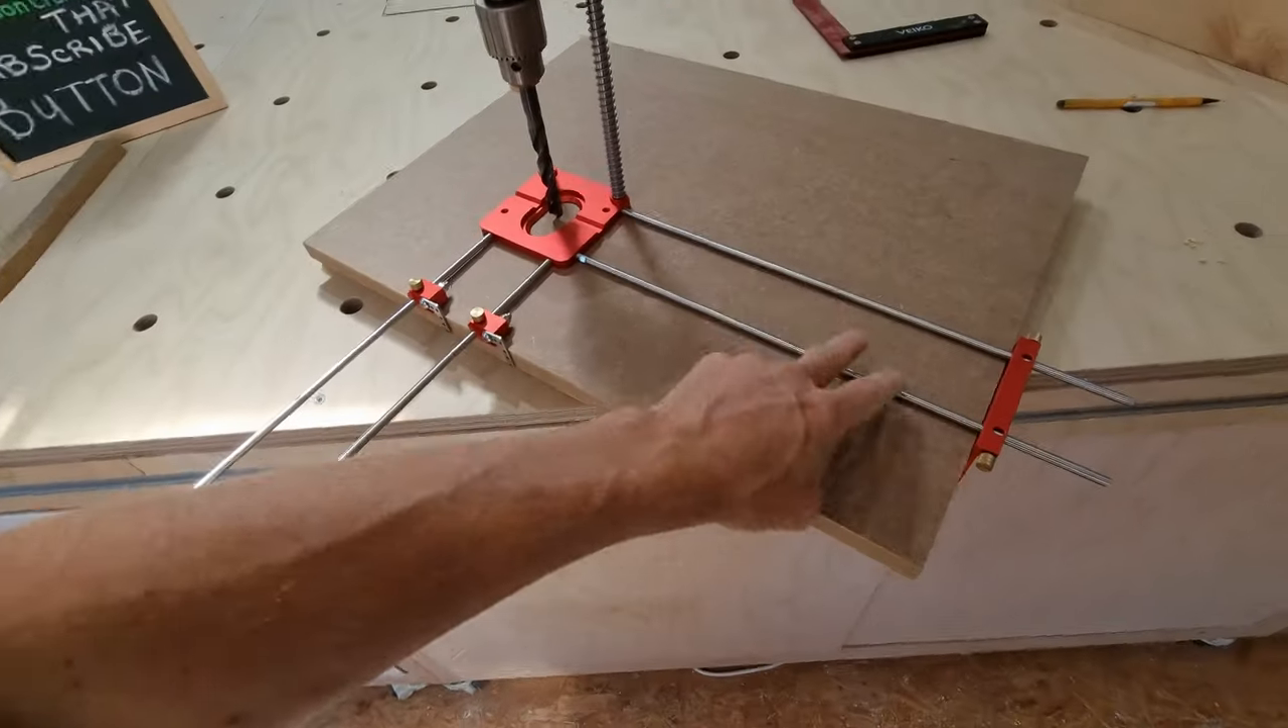Here's all the guides in place.